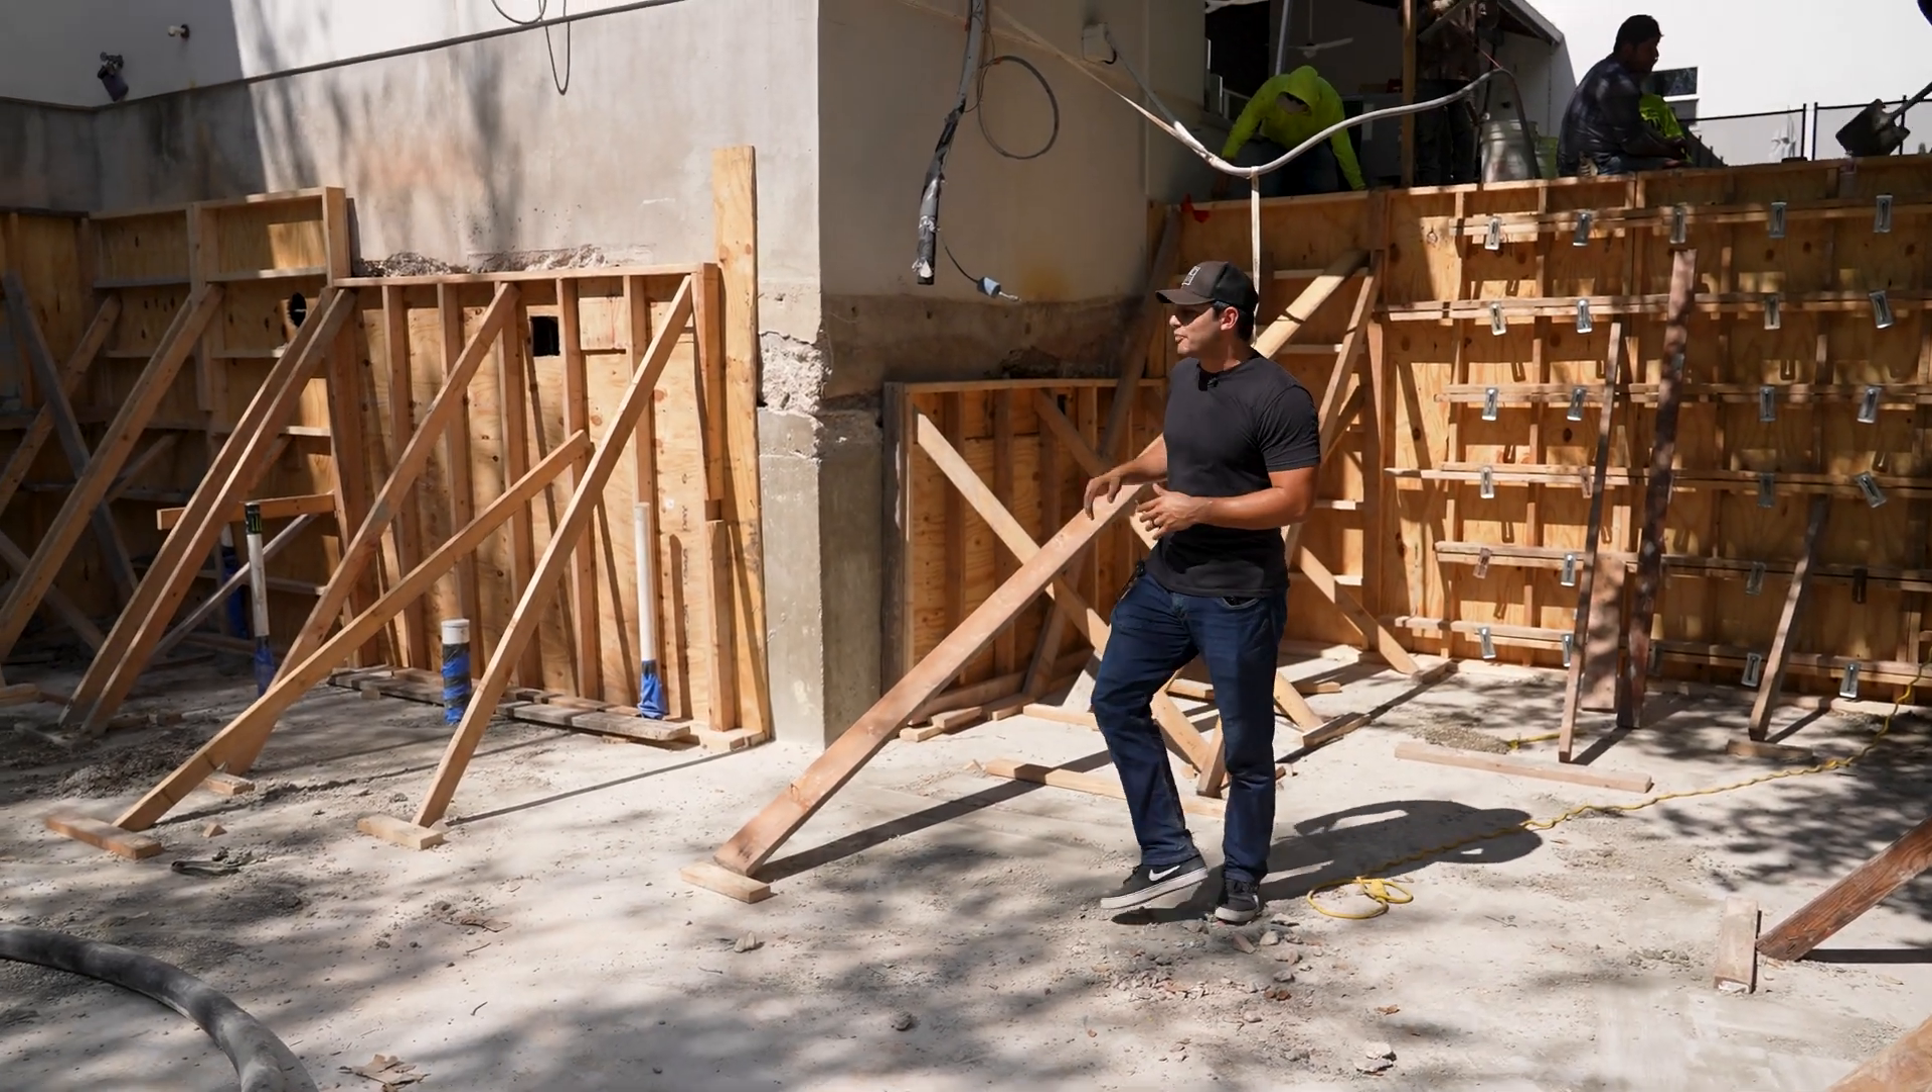Moving over to here this was the next part of our day is we got all of our forms up on the existing foundation.